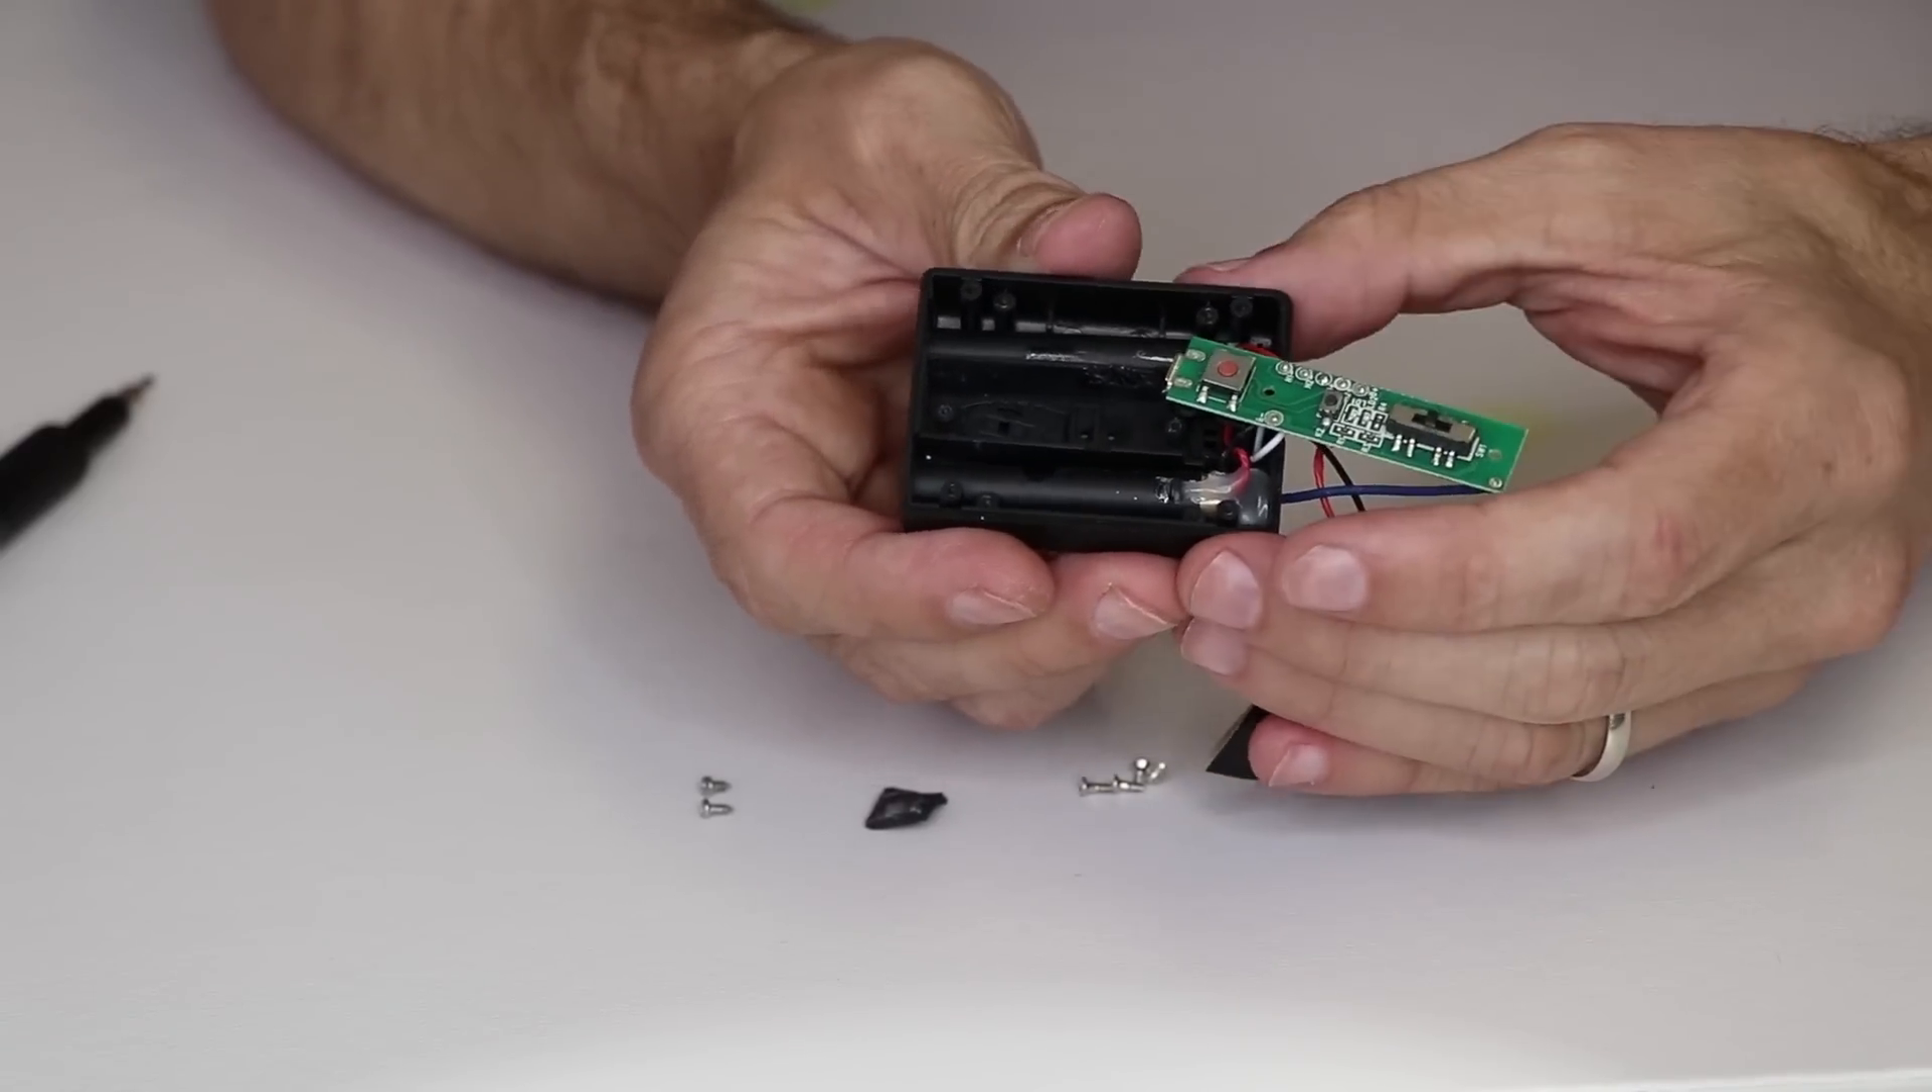And here we have the board removed.